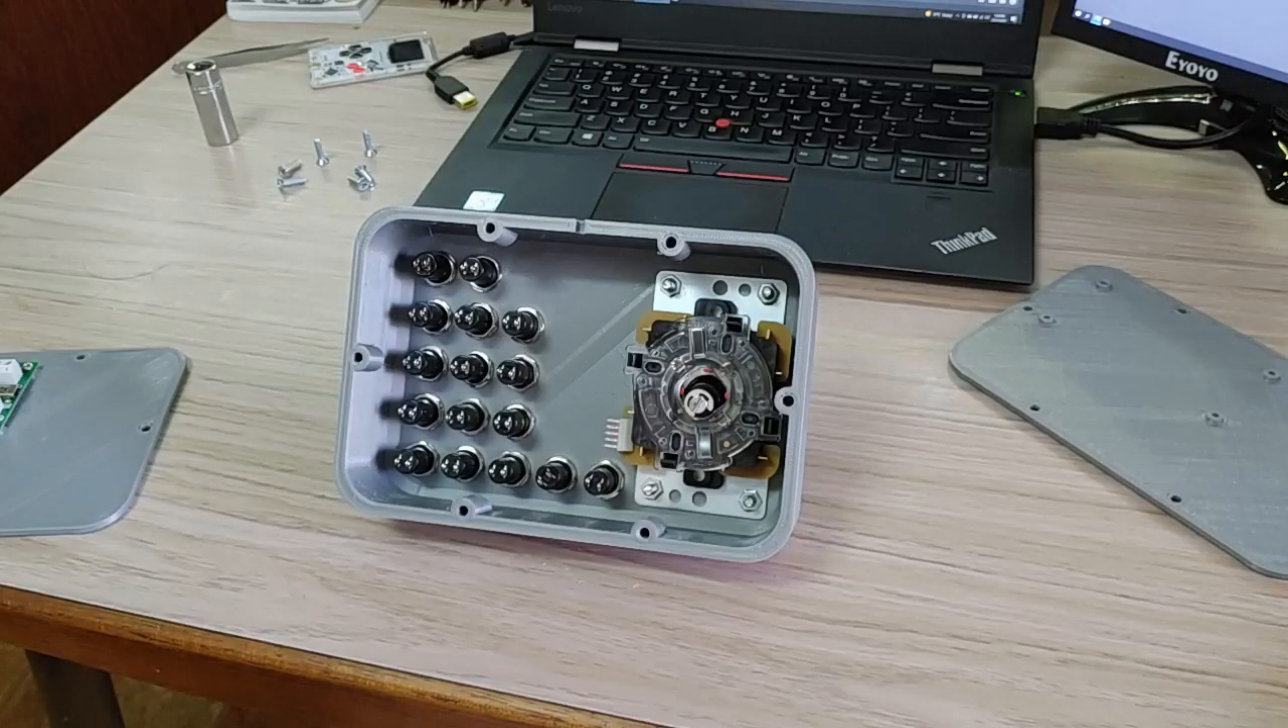Okay so I've got all the buttons and everything in now.